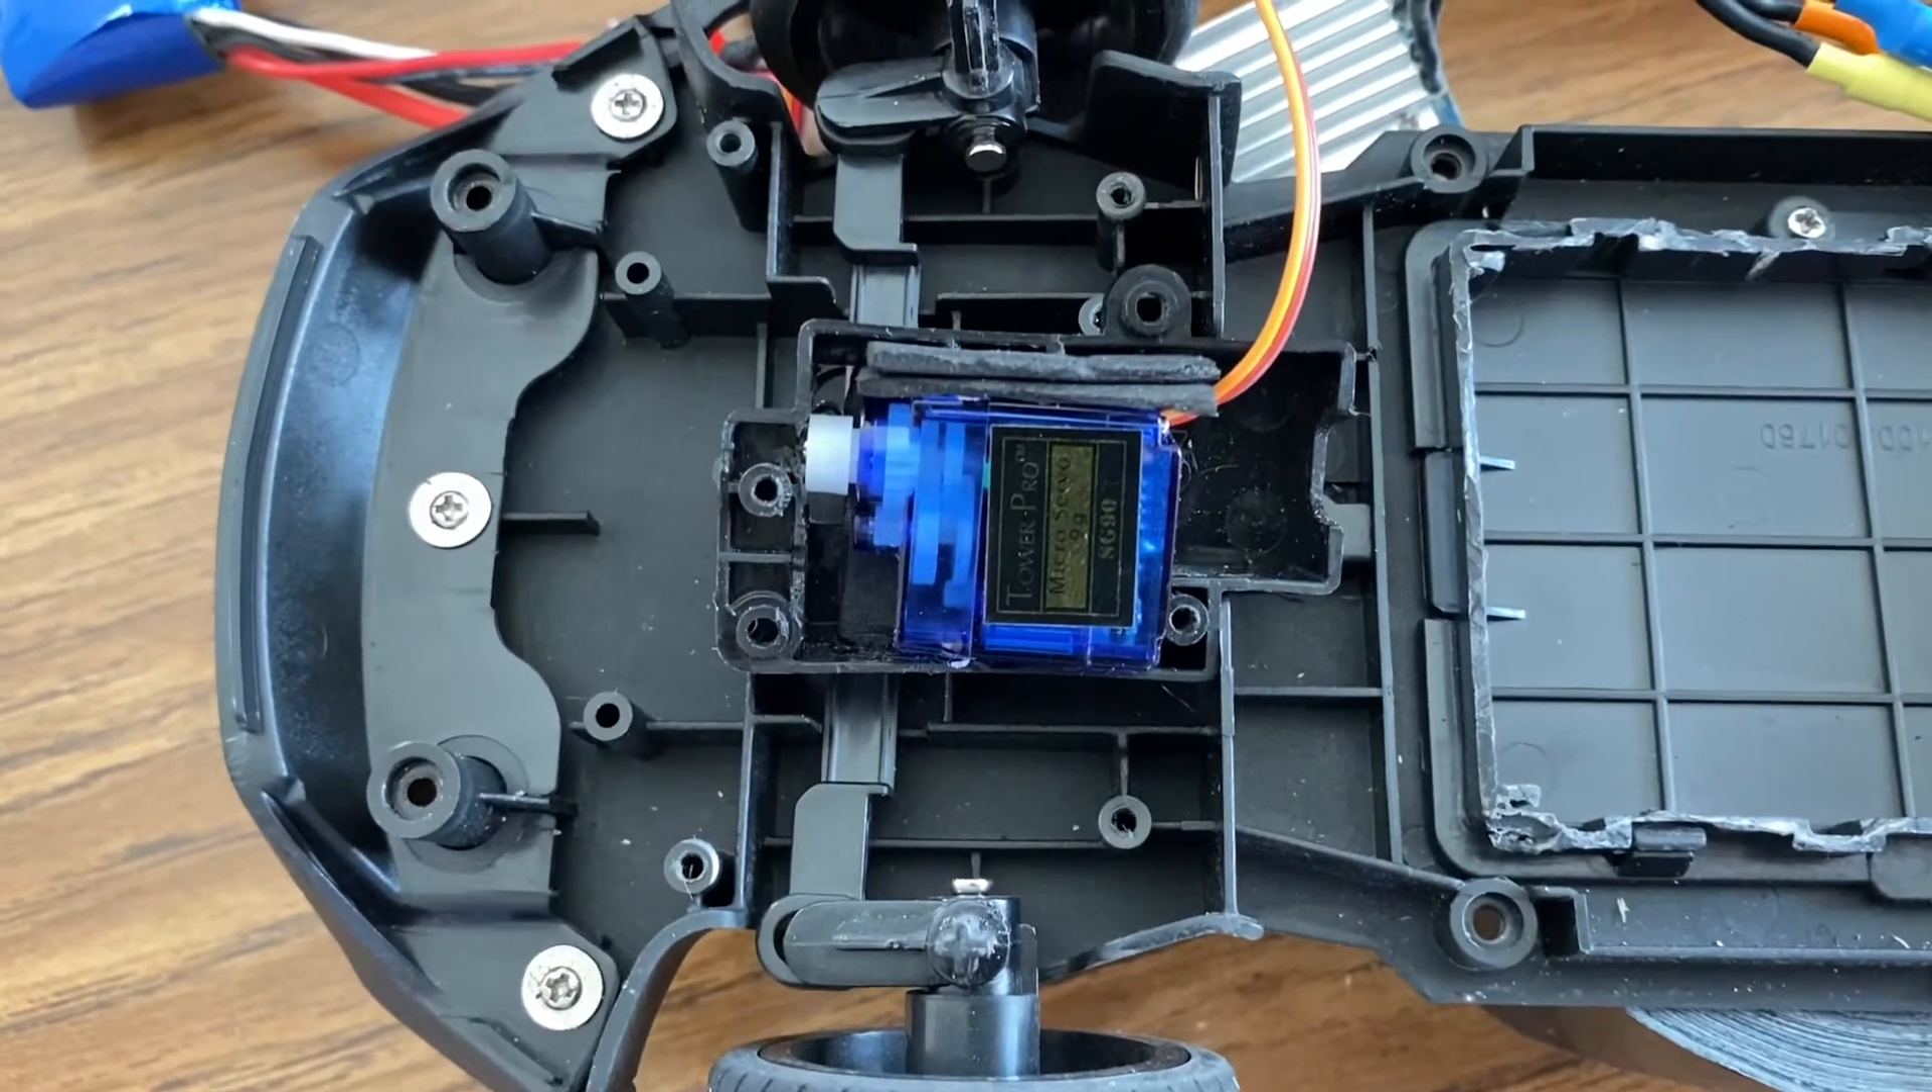All right, I've got the servo back in the little servo box.